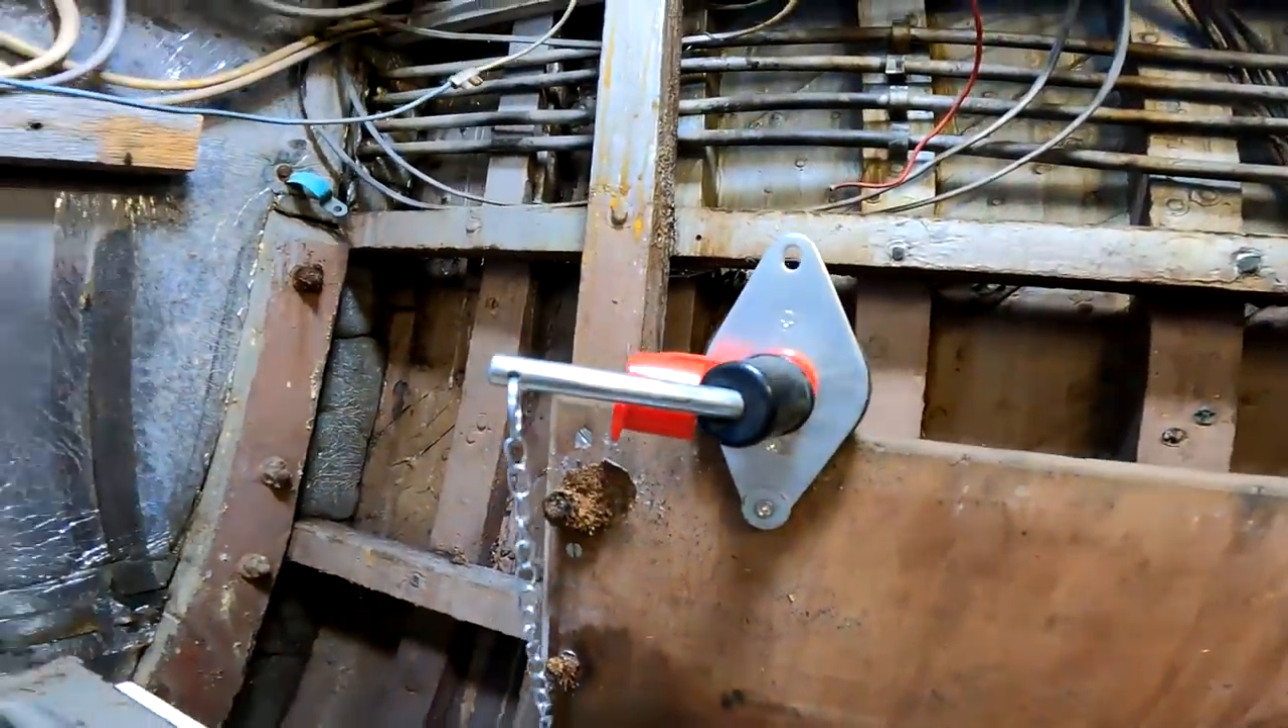Very temporary at the moment the battery isolator is on there like so because i haven't got a hole saw.